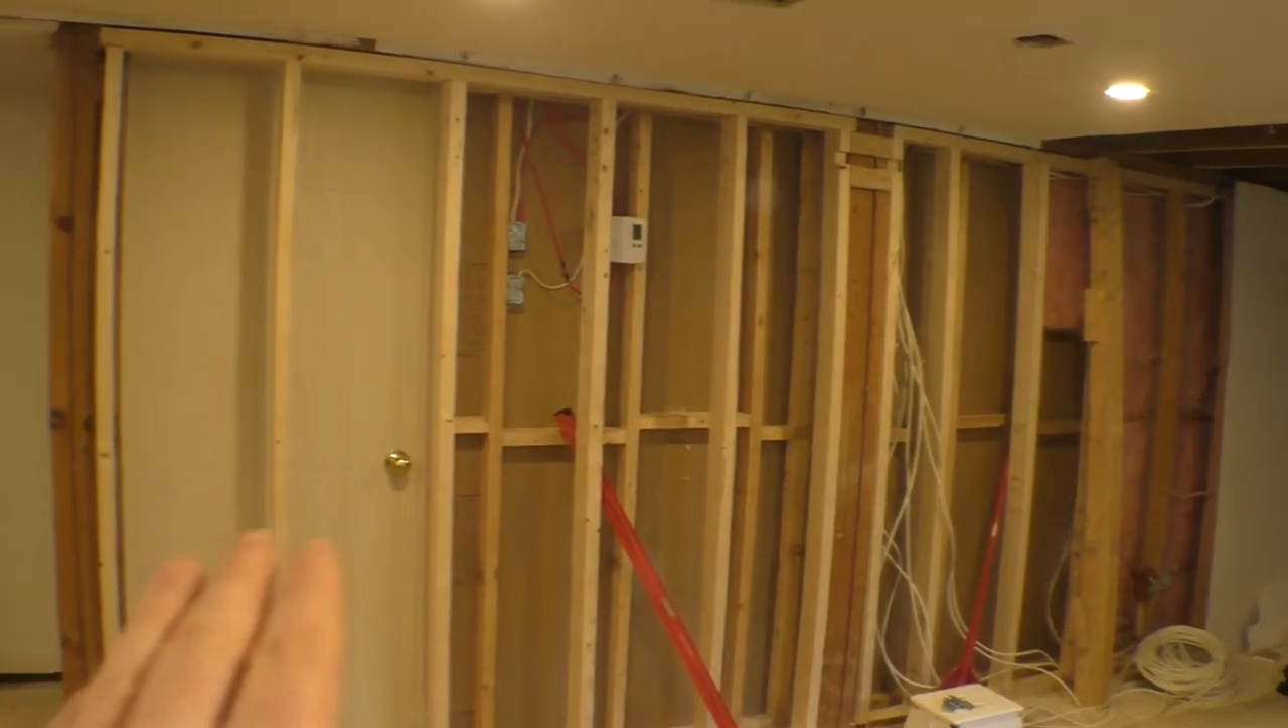I remove the drywall here i haven't removed the door yet uh but i i can now you will see uh in a second why.